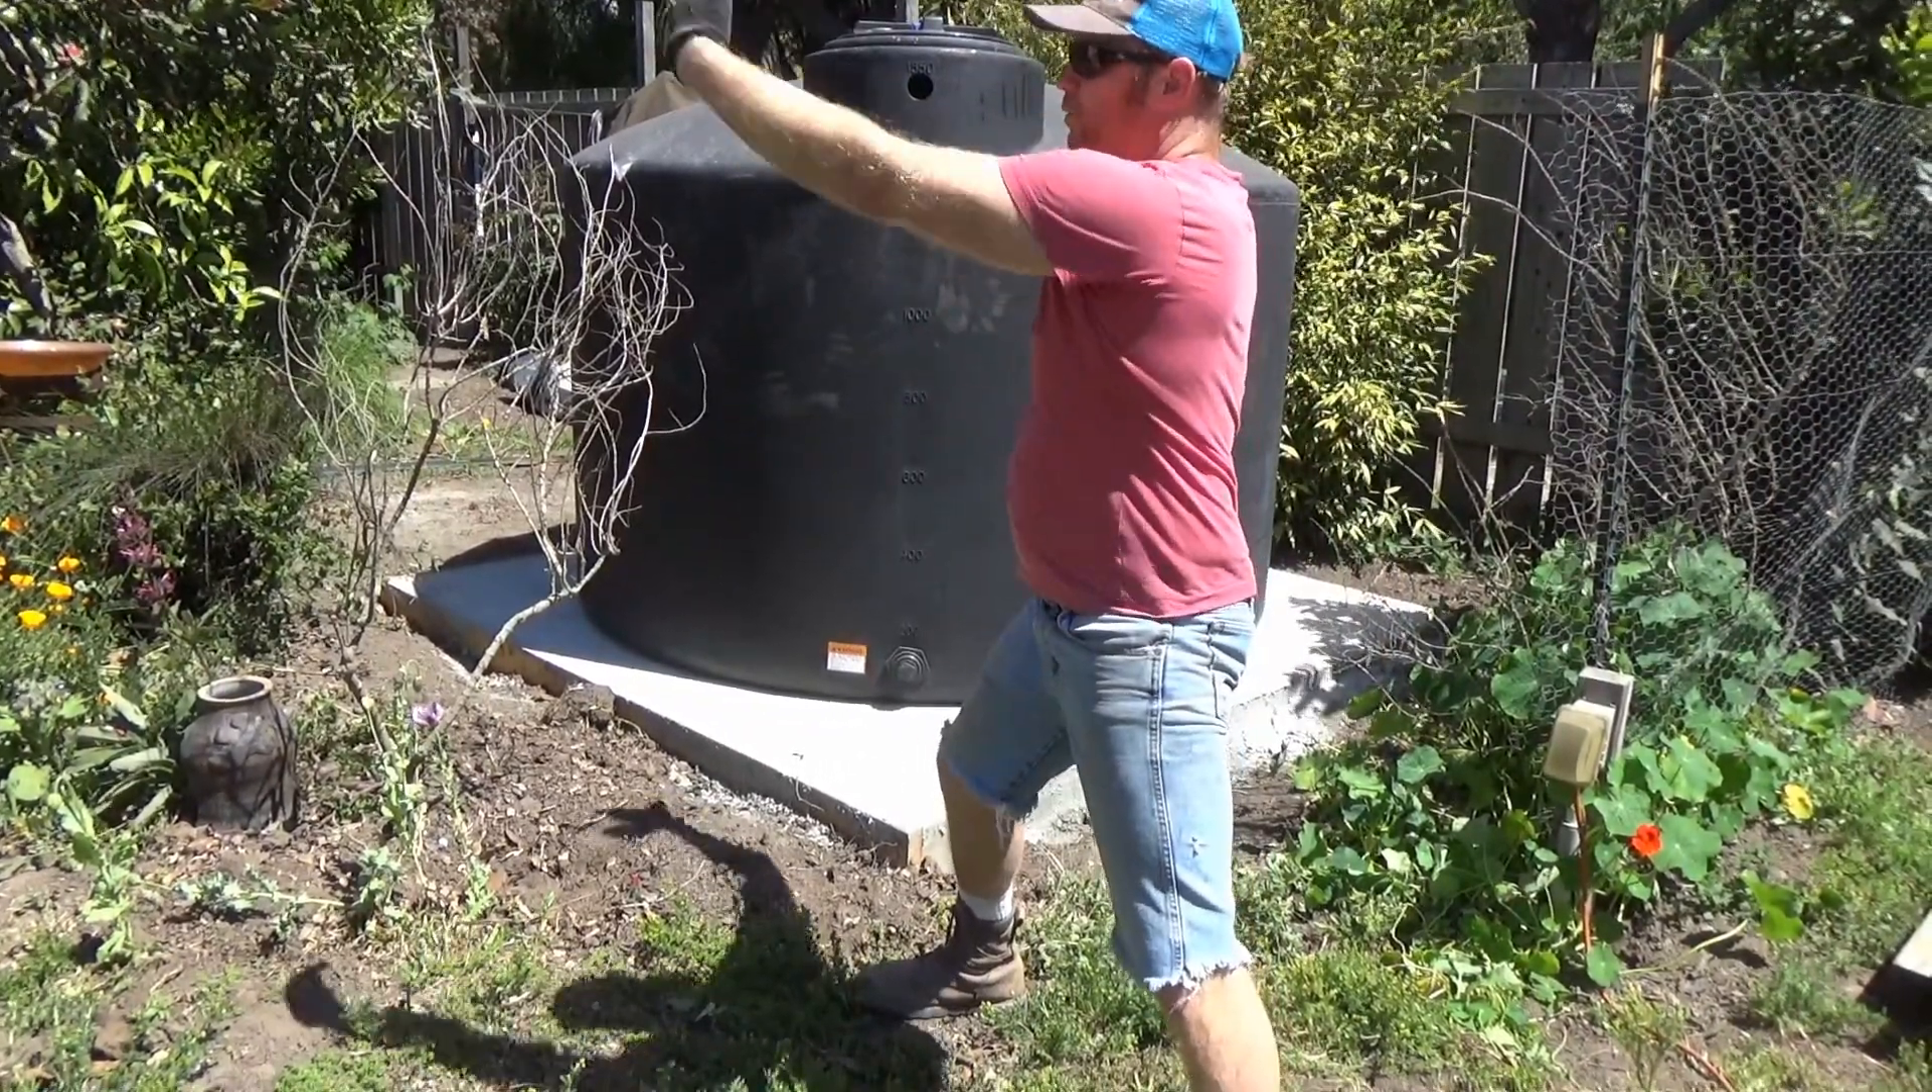So the tank is now on the slab. Just have to rotate it into the right position.